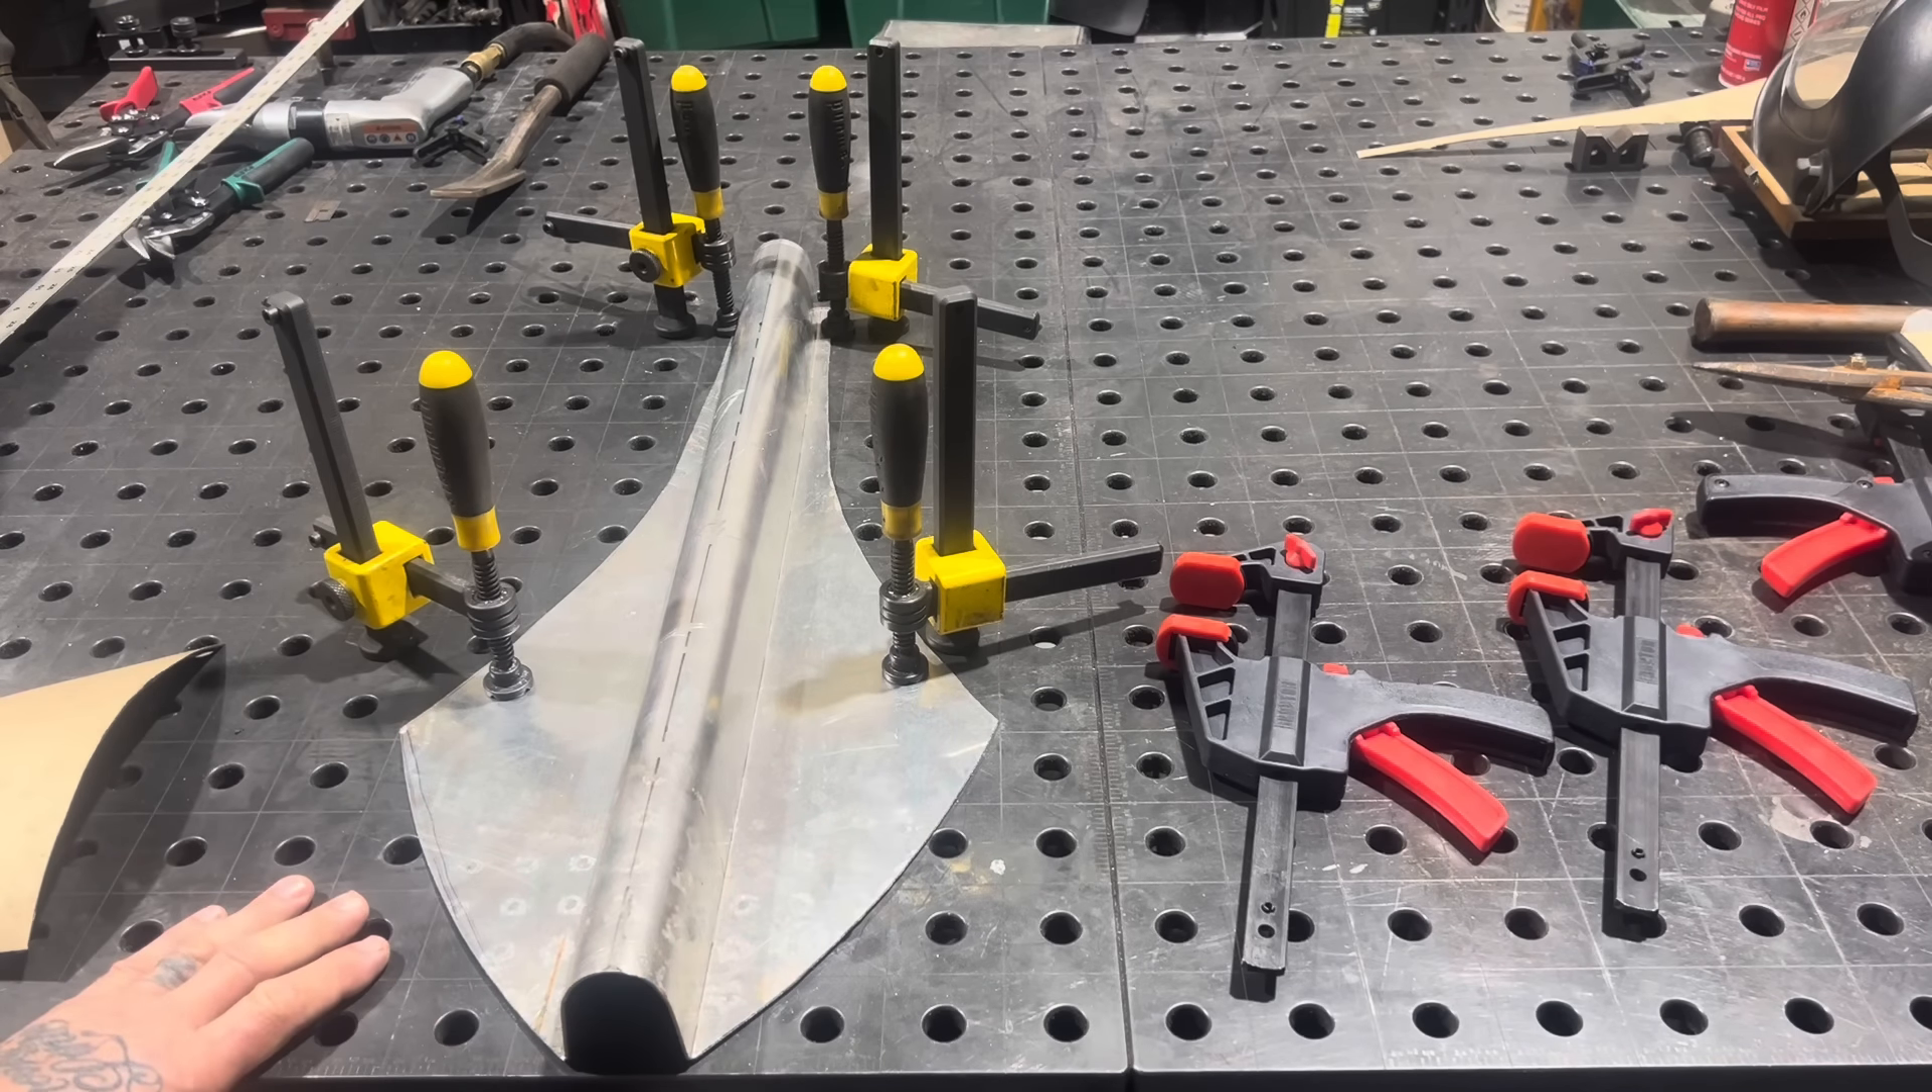So I got my tank tunnel and tank bottom clamped down to my table here just to hold everything into shape.